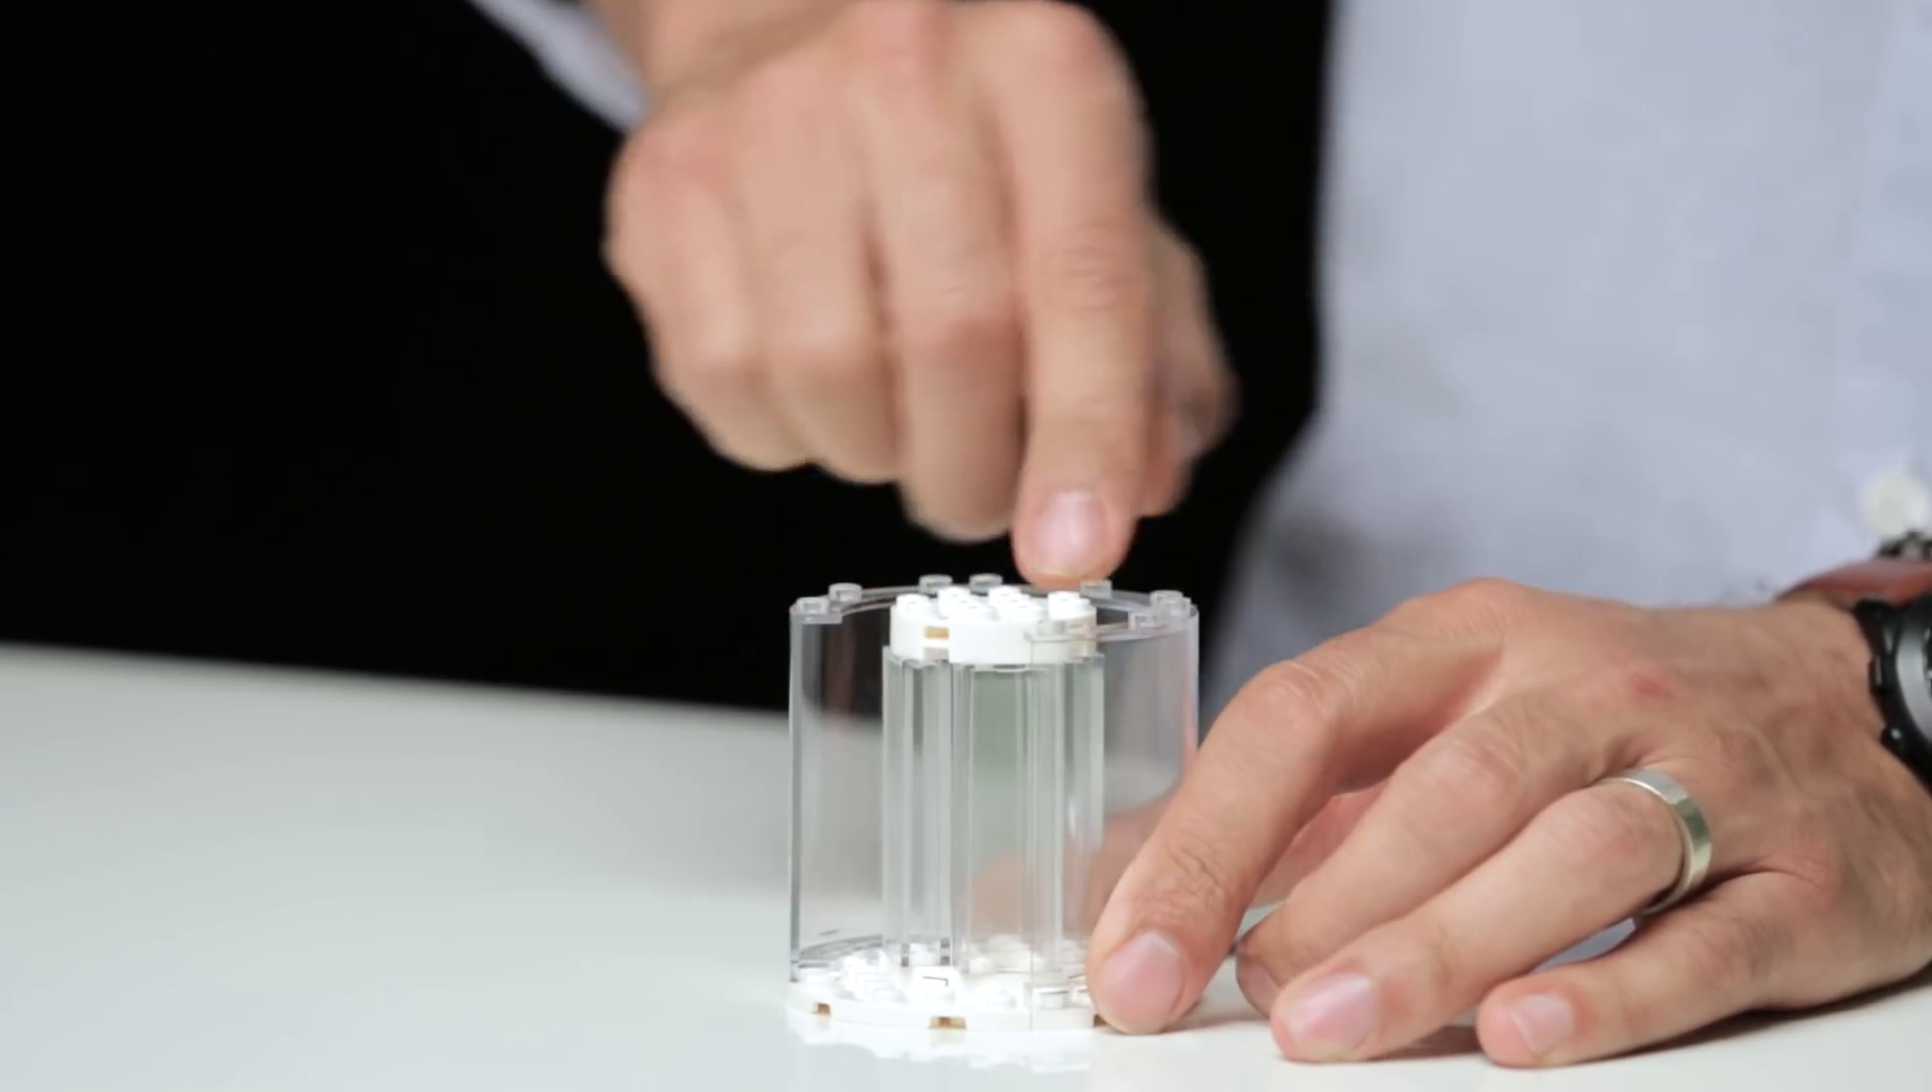Now you can see why we added two of these plates on top, because now our interior column is the same height as our outer wall.